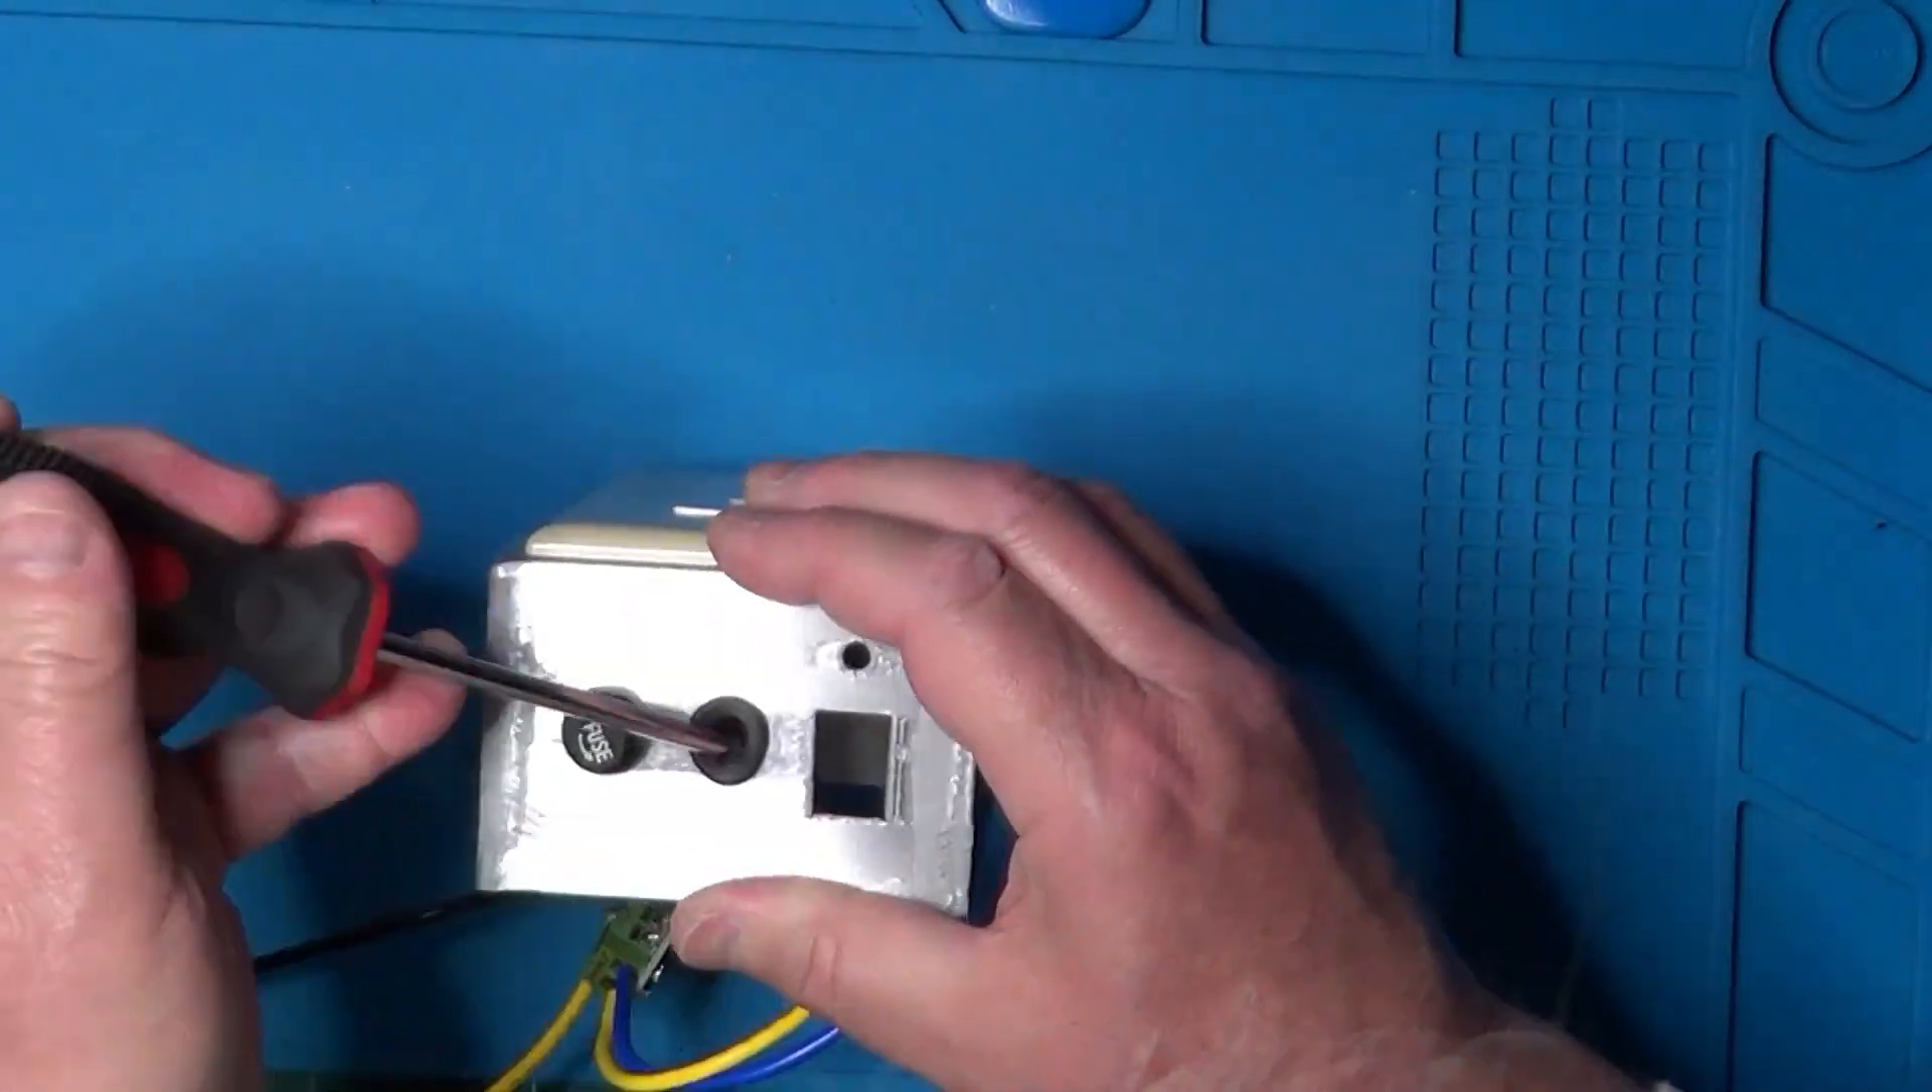To protect the power cables from the accidental cutting of the insulator, I also added to the side panel a grommet on the appropriate sides.